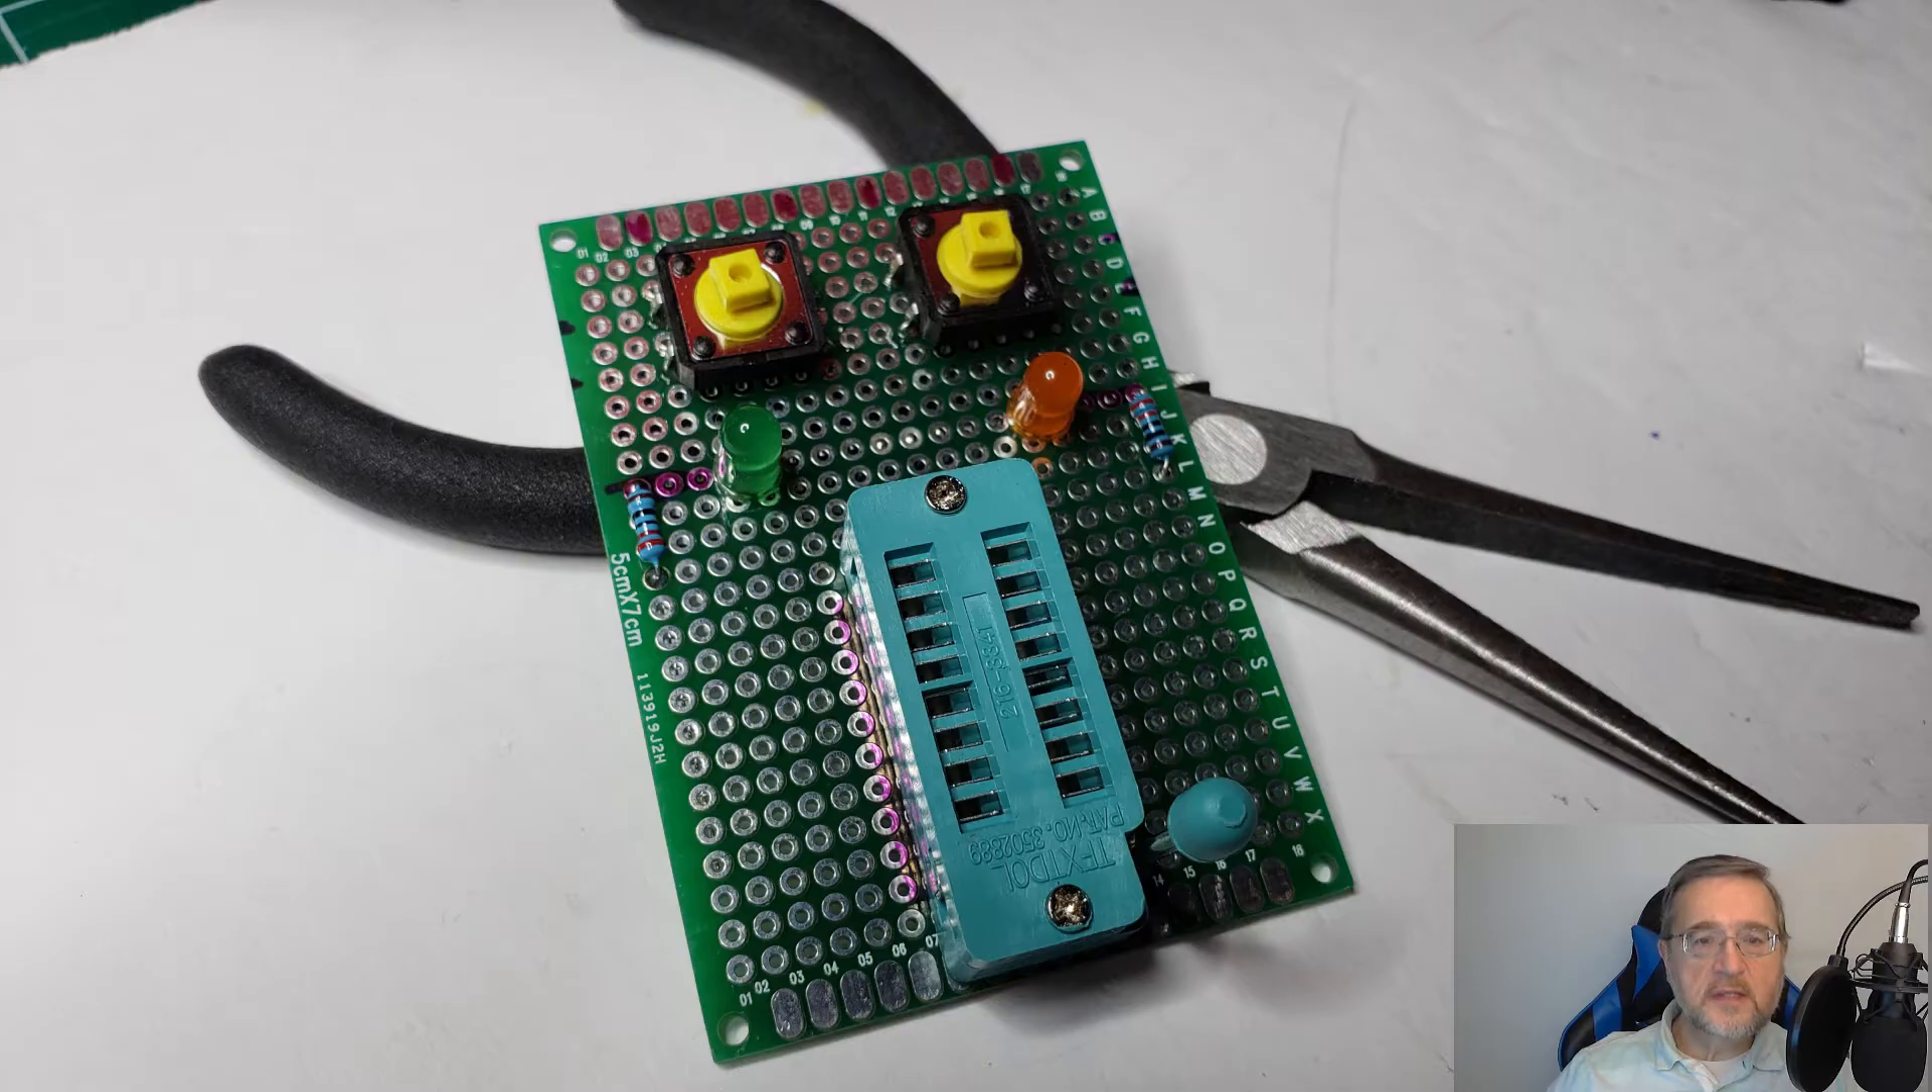Next, I mounted the two push buttons, which sit alongside the LEDs.